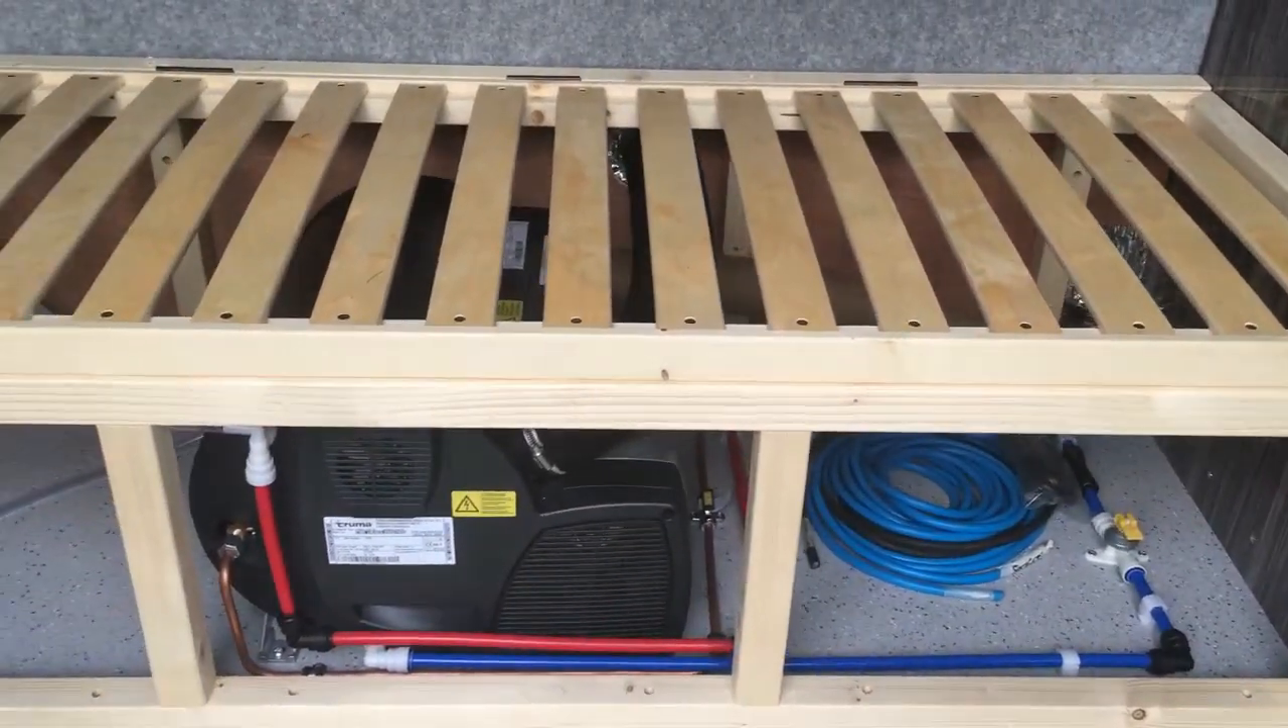All that remains is to clad the bench seat with furniture board.